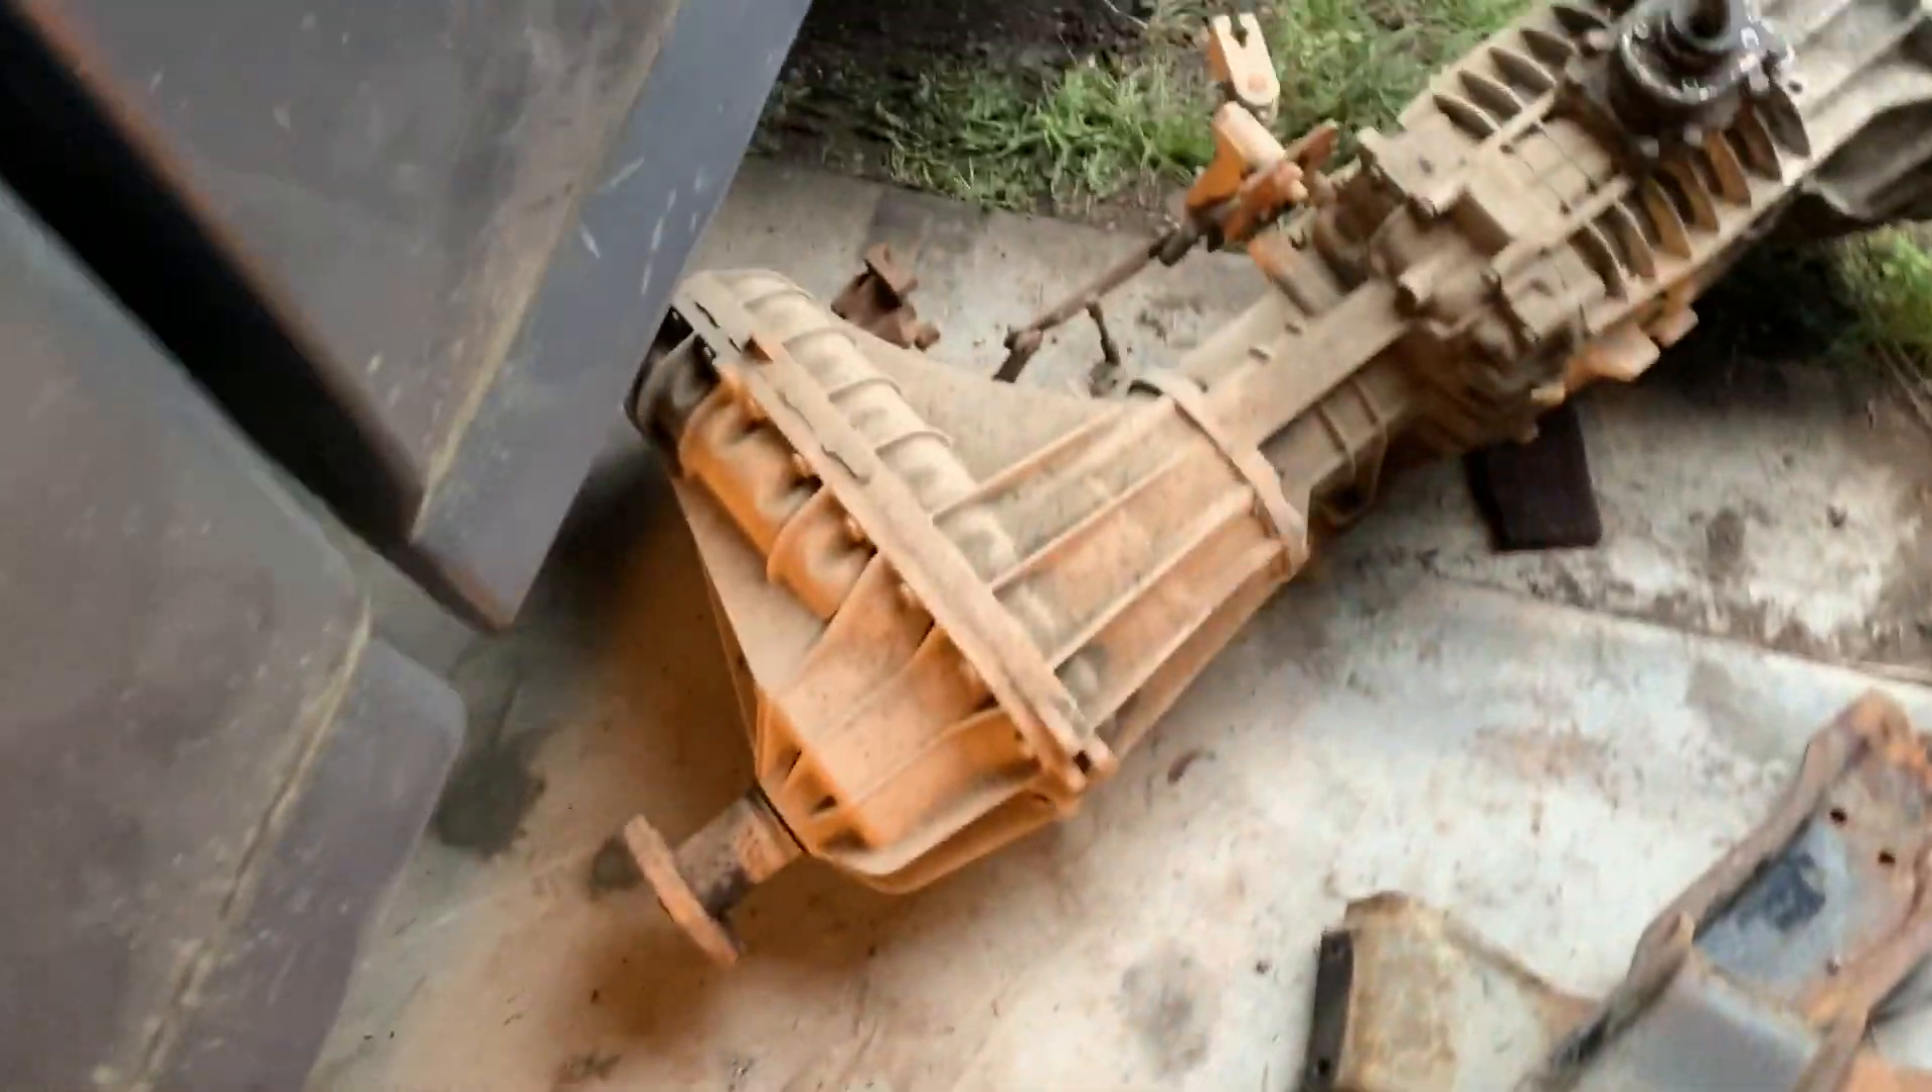Finally got the transmission out. With the T-case.